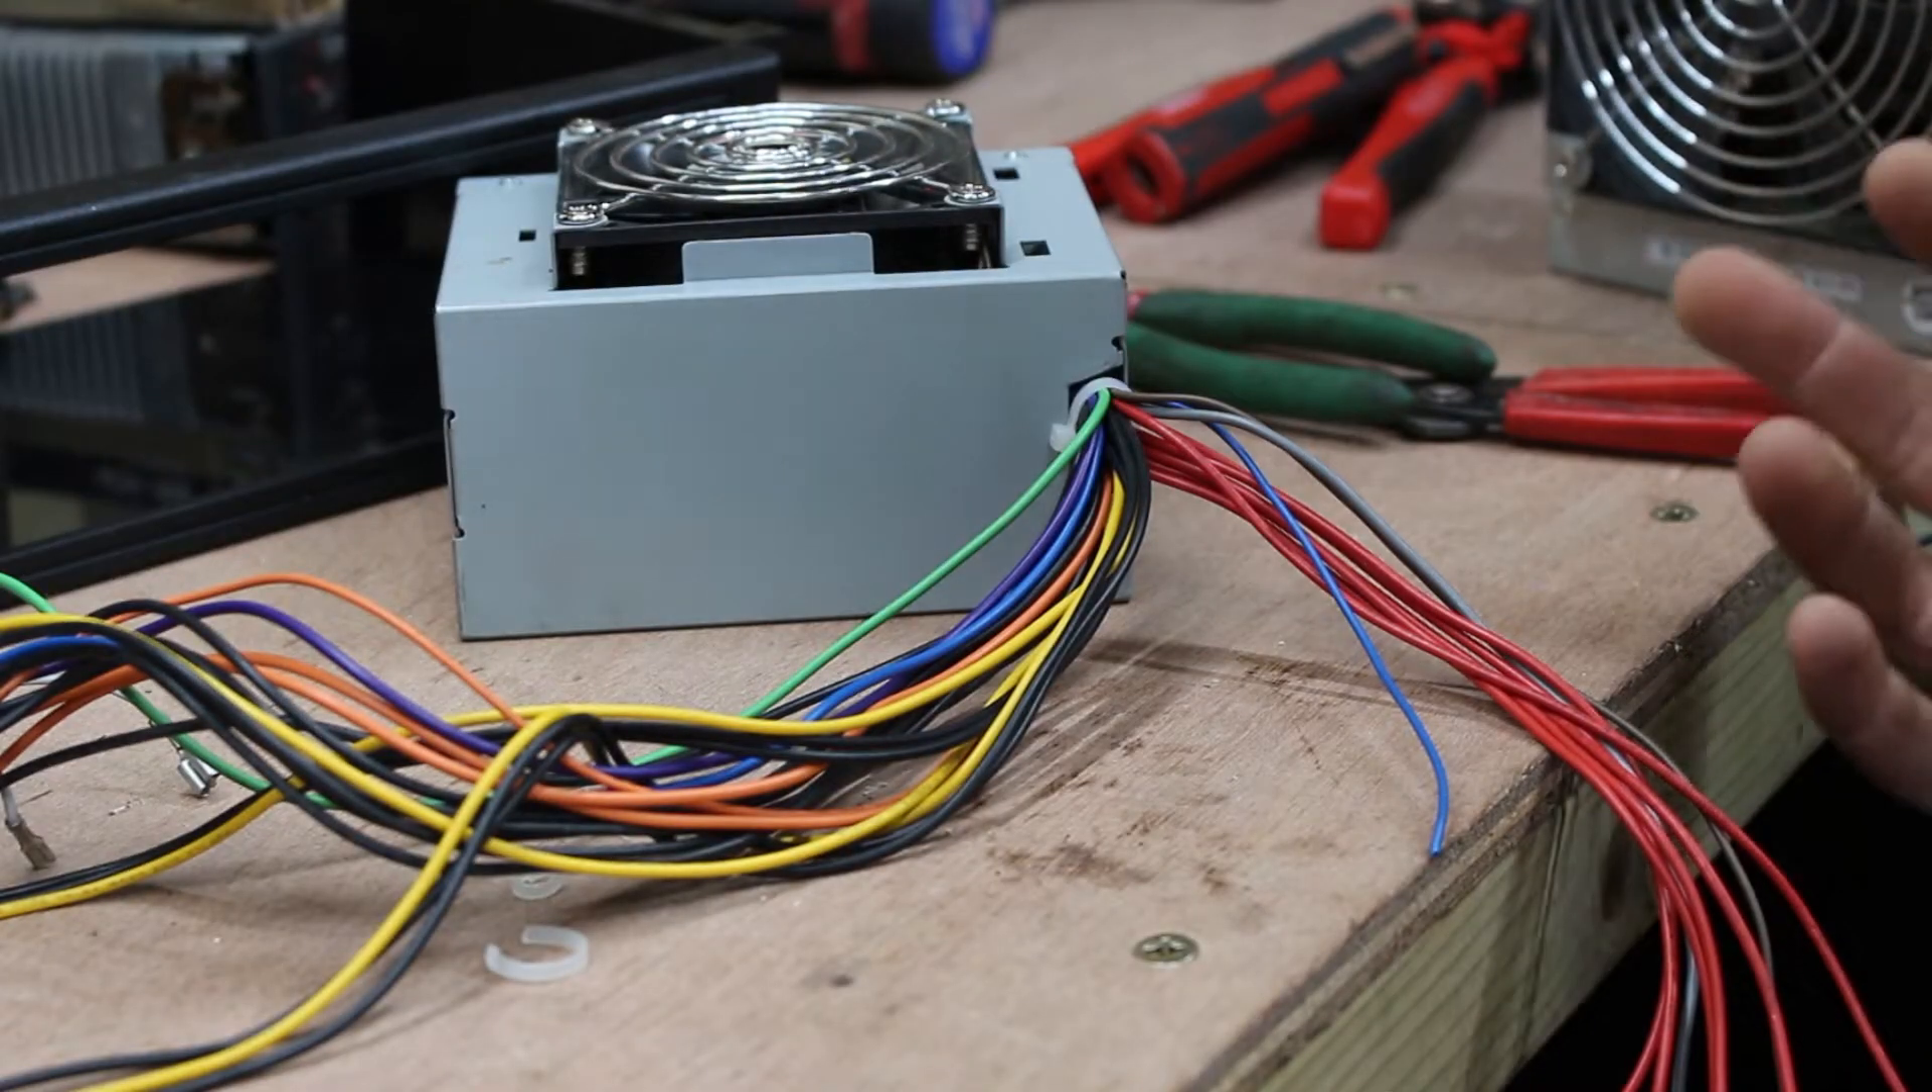Now, I've cut off all of the plugs, you can see I've just got an enormous bundle of wires.